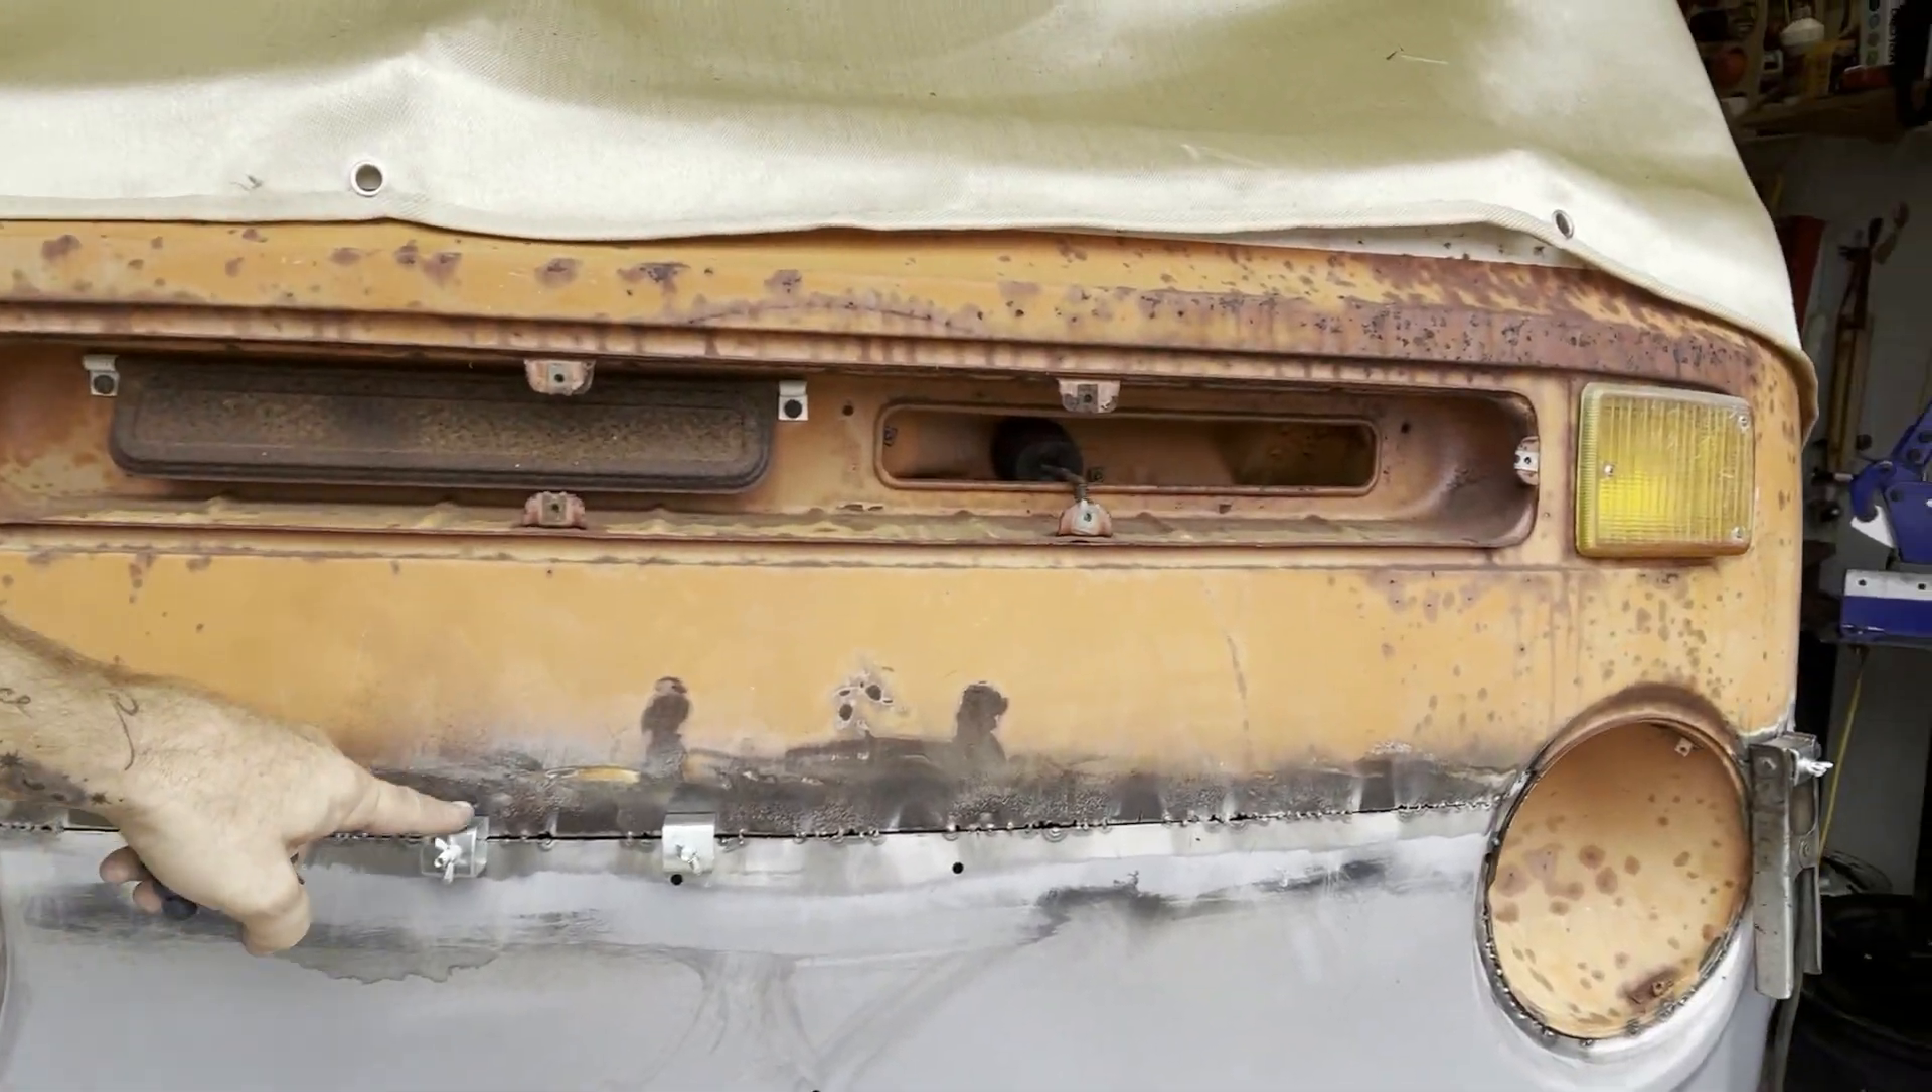And, I got some gaps. See here, it burns right through any effort to weld some of this metal.